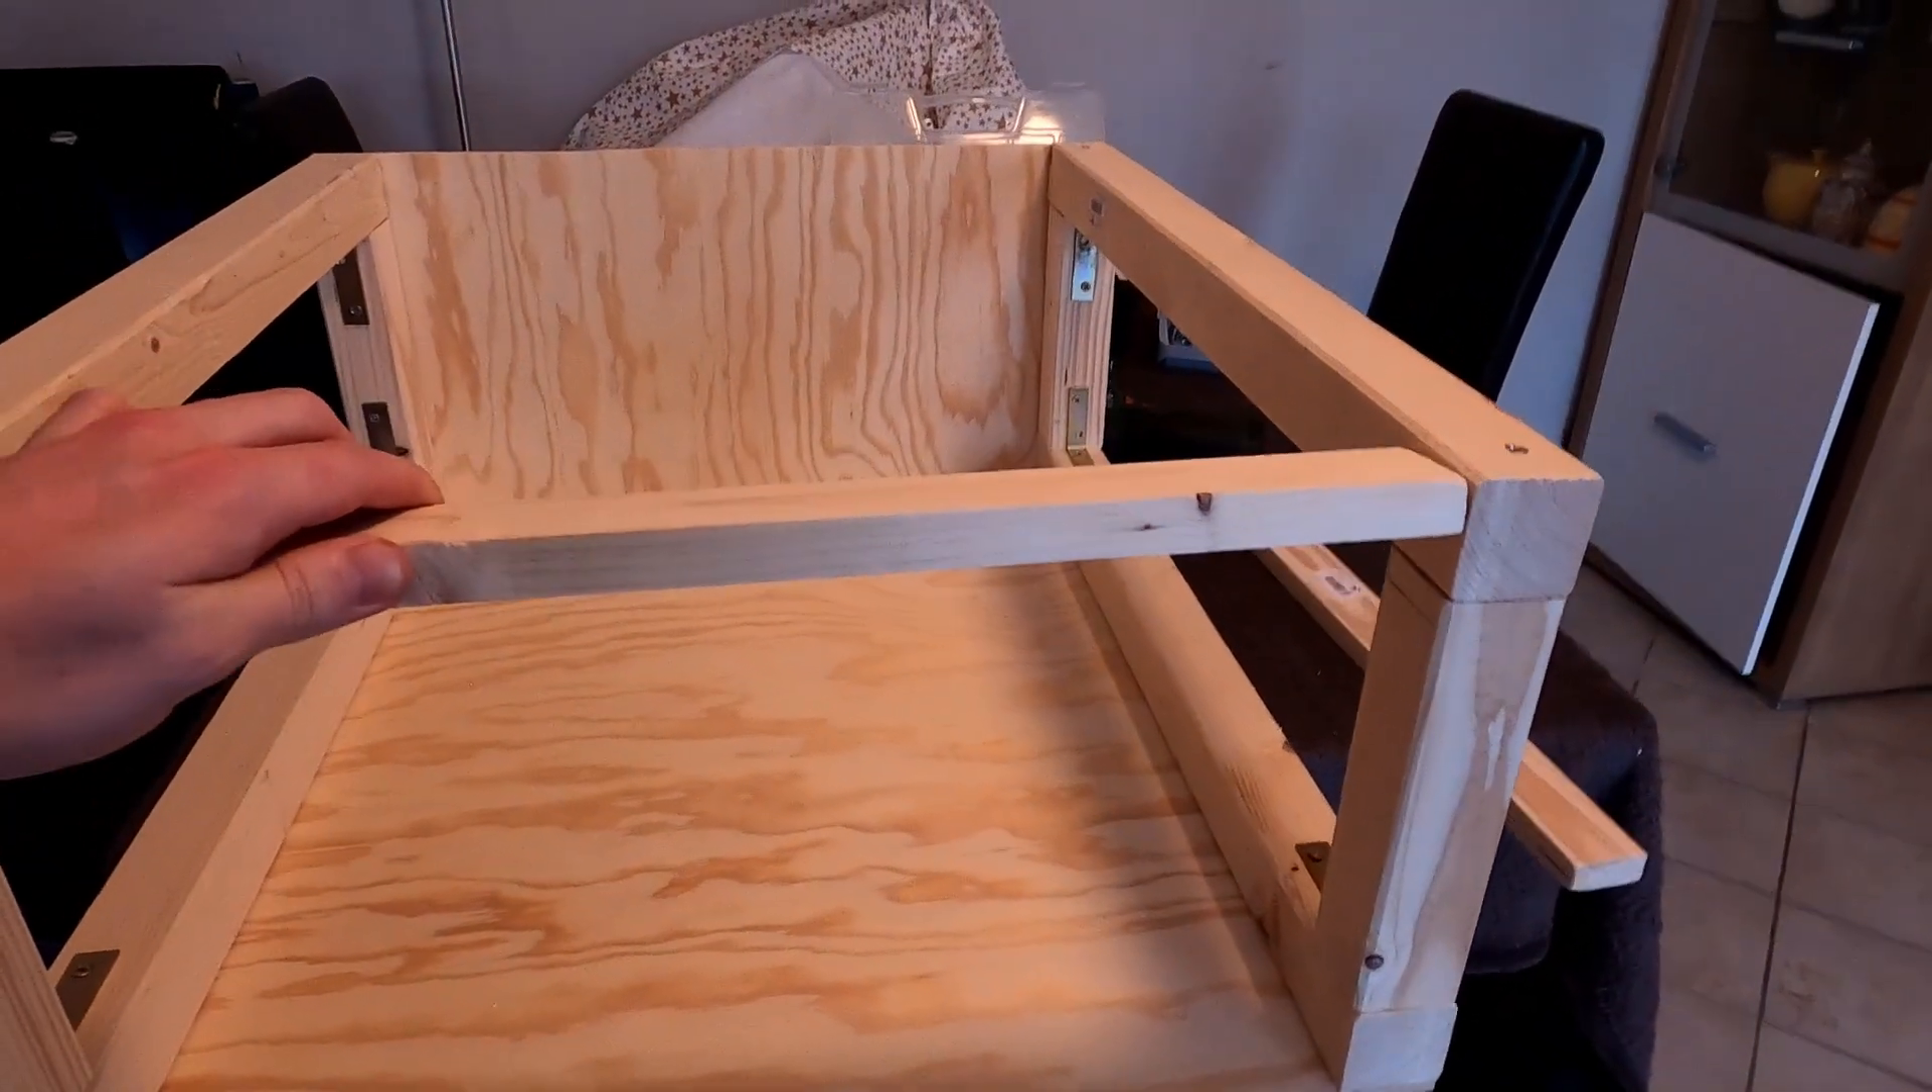Die bodenplatte und rückwand ist daran und damit ist das ganze dann eigentlich auch fast schon fertig.